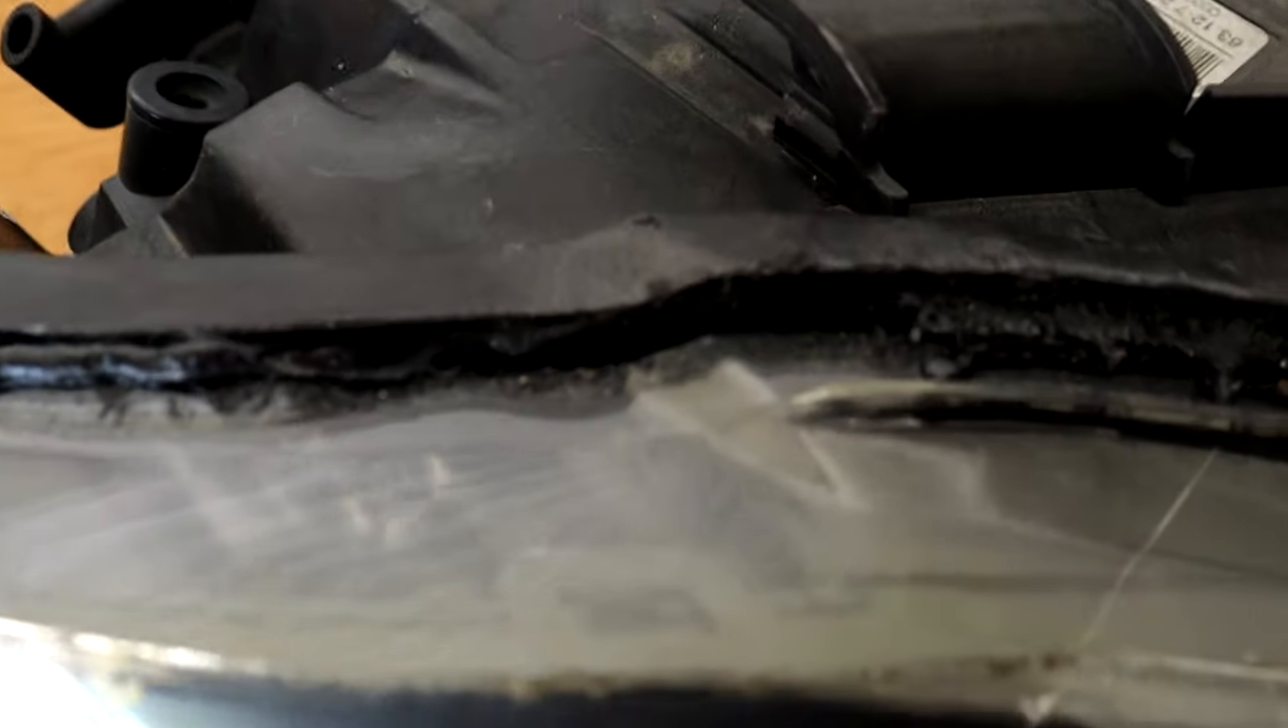We get a better look of this seal here where it's separating as you can see that's the biggest gap right there.